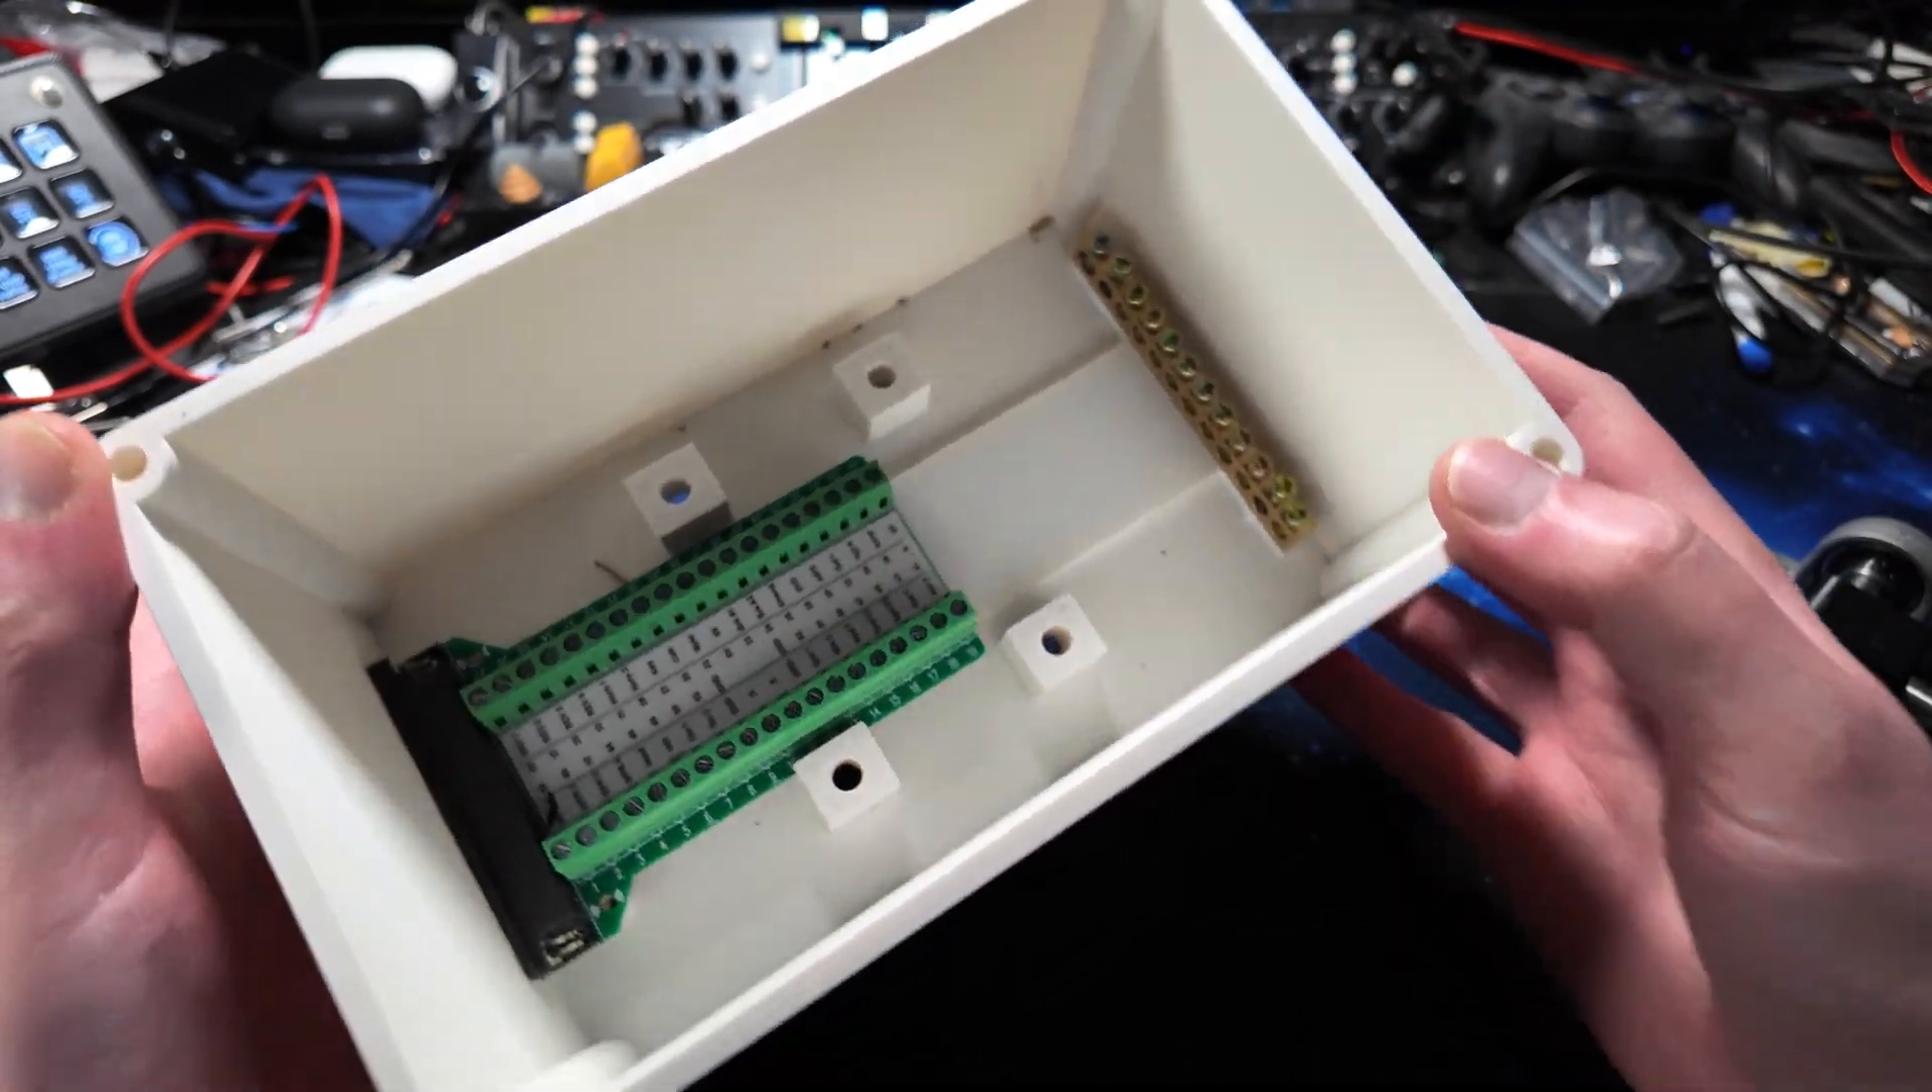You can see it's rather tall because it needs to fit in some bigger switches and I already have the DB37 female breakout mounted in there that's actually fixed in there and connected at the back.